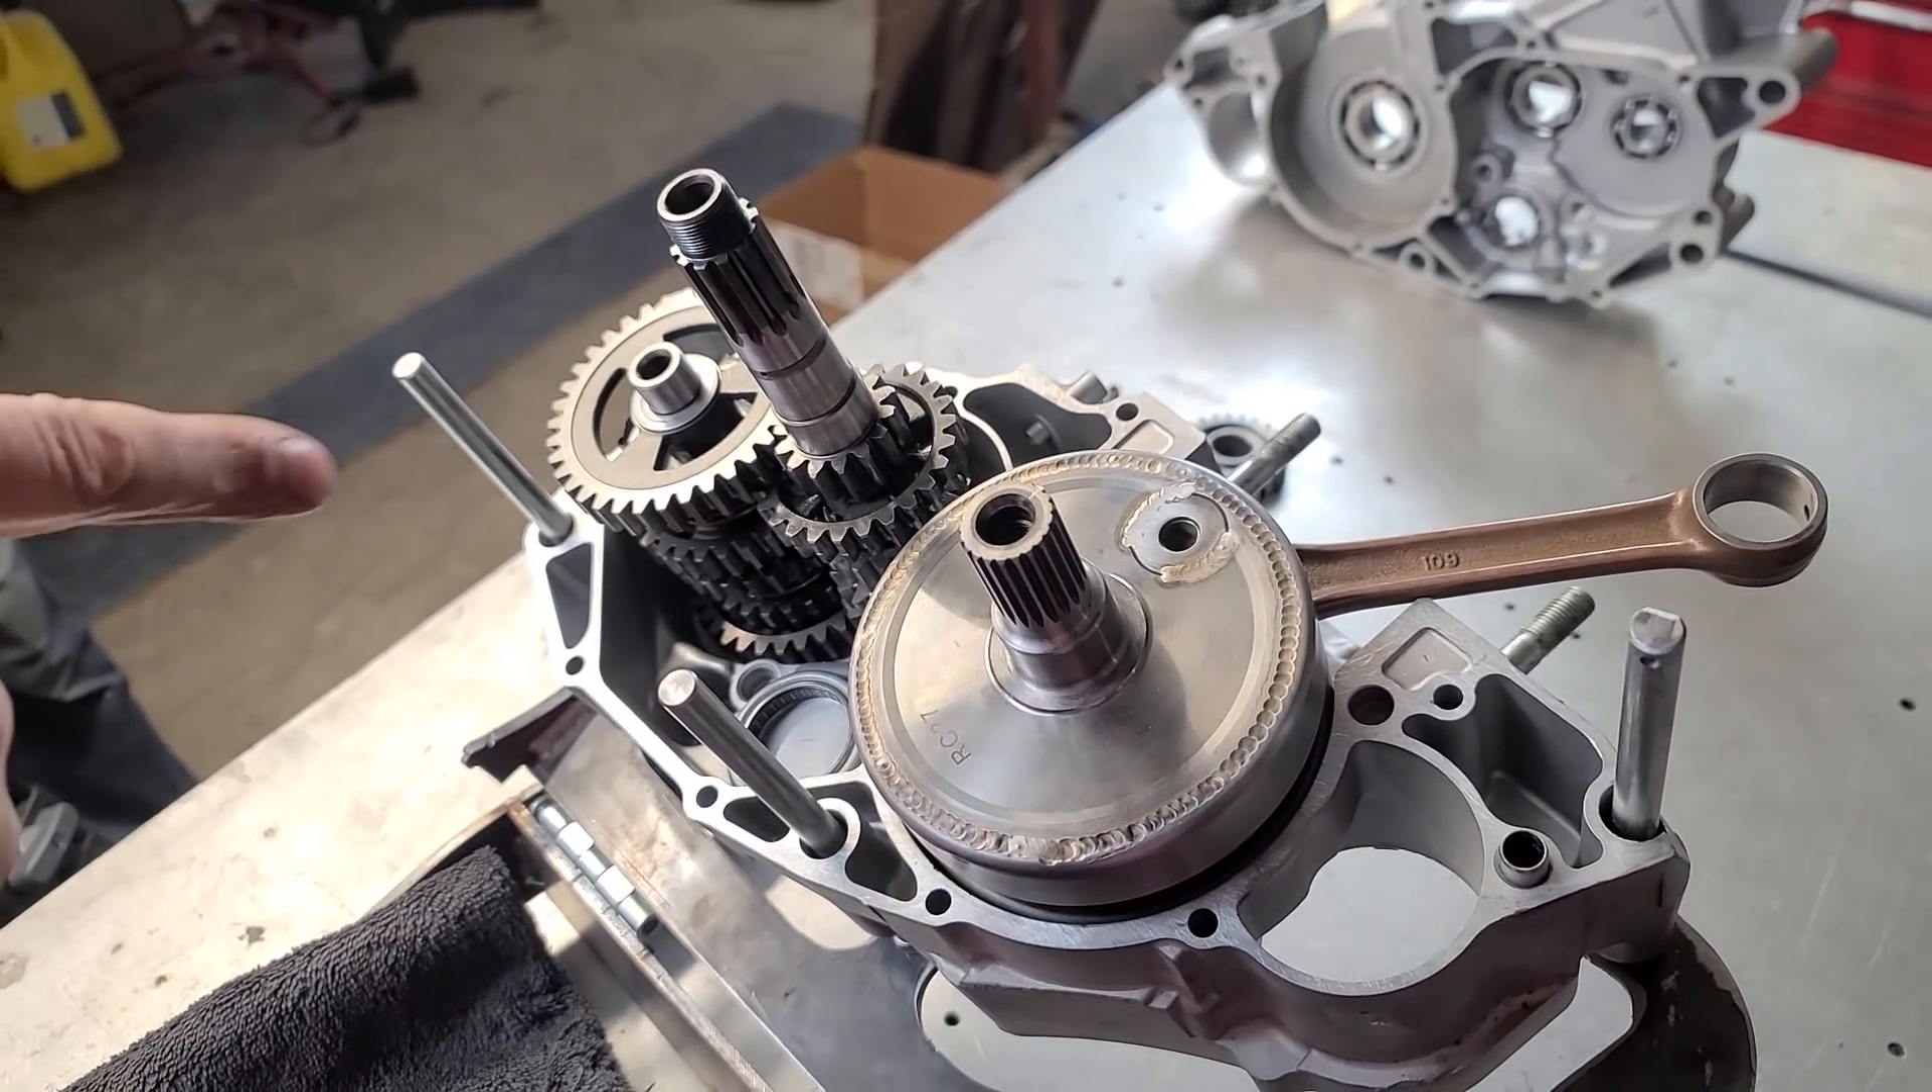Now the transmission's in.